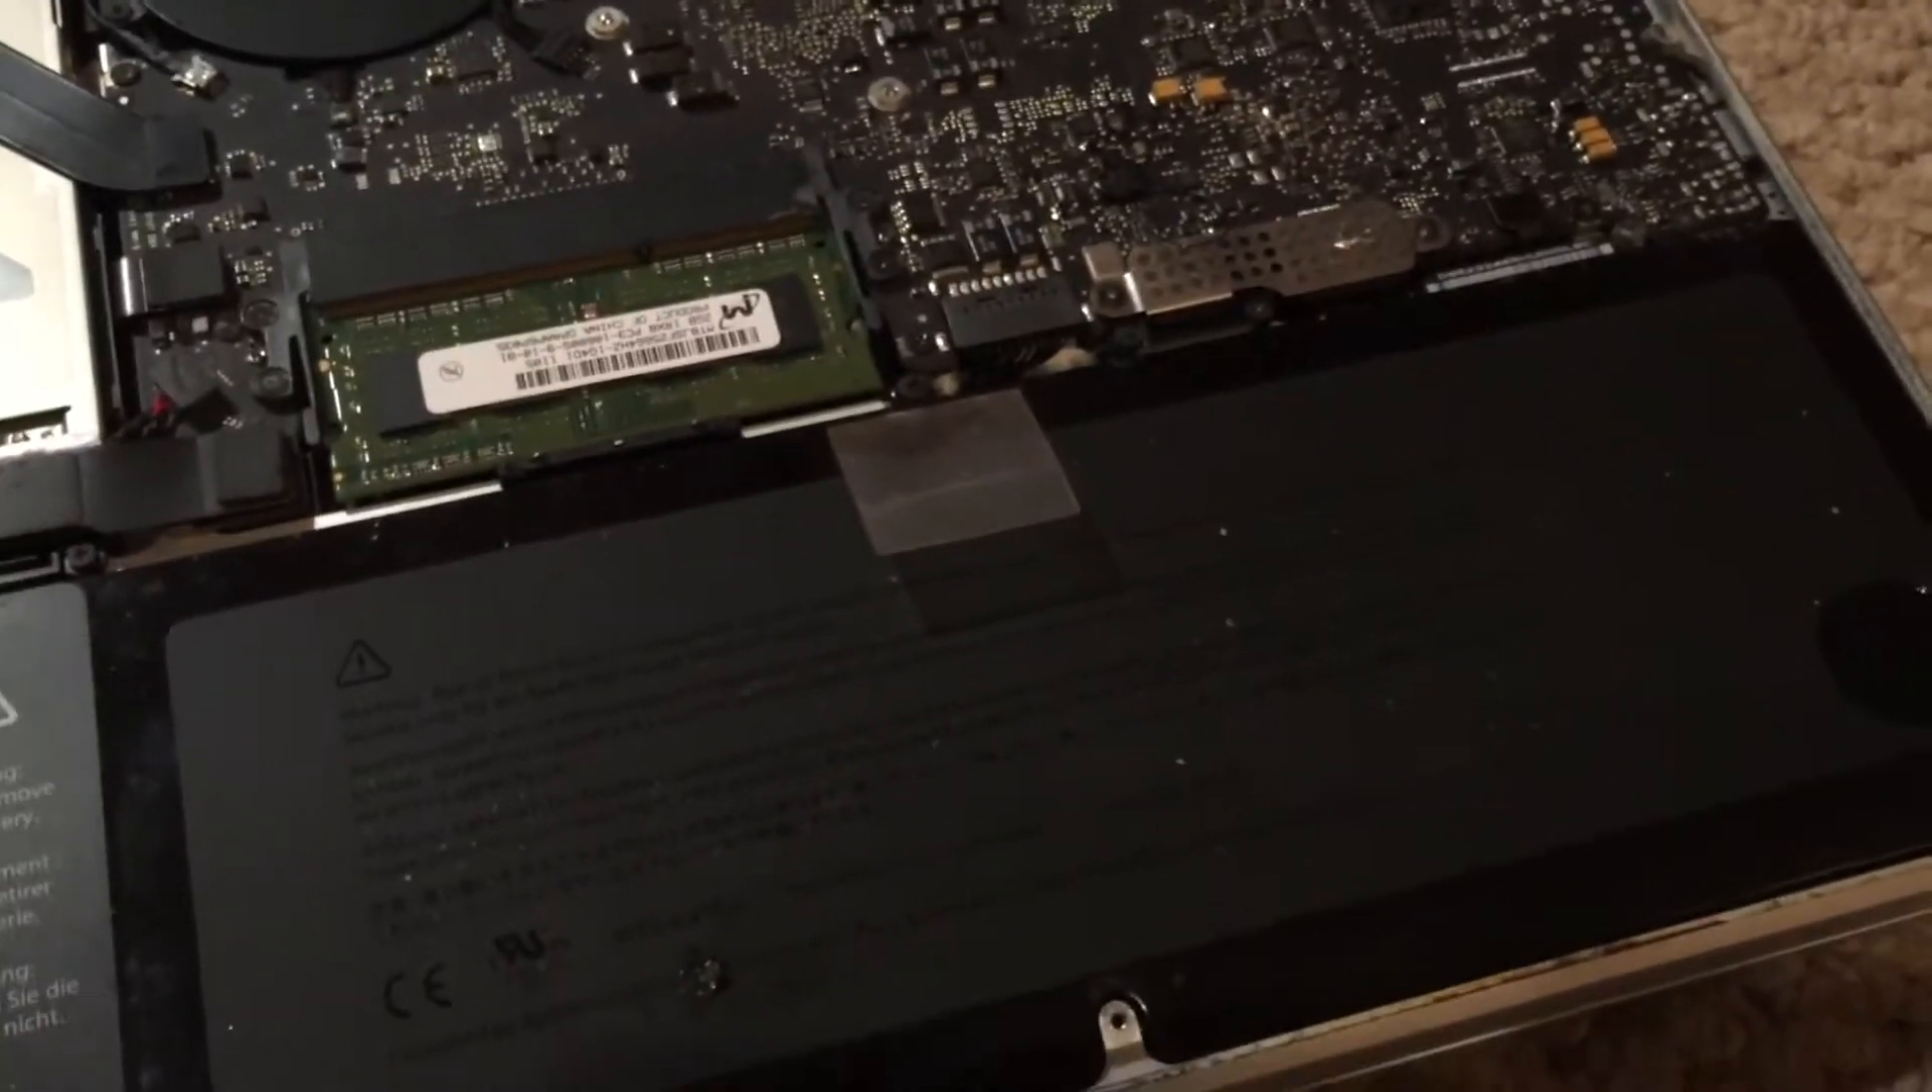You can see I have a battery installed as well.